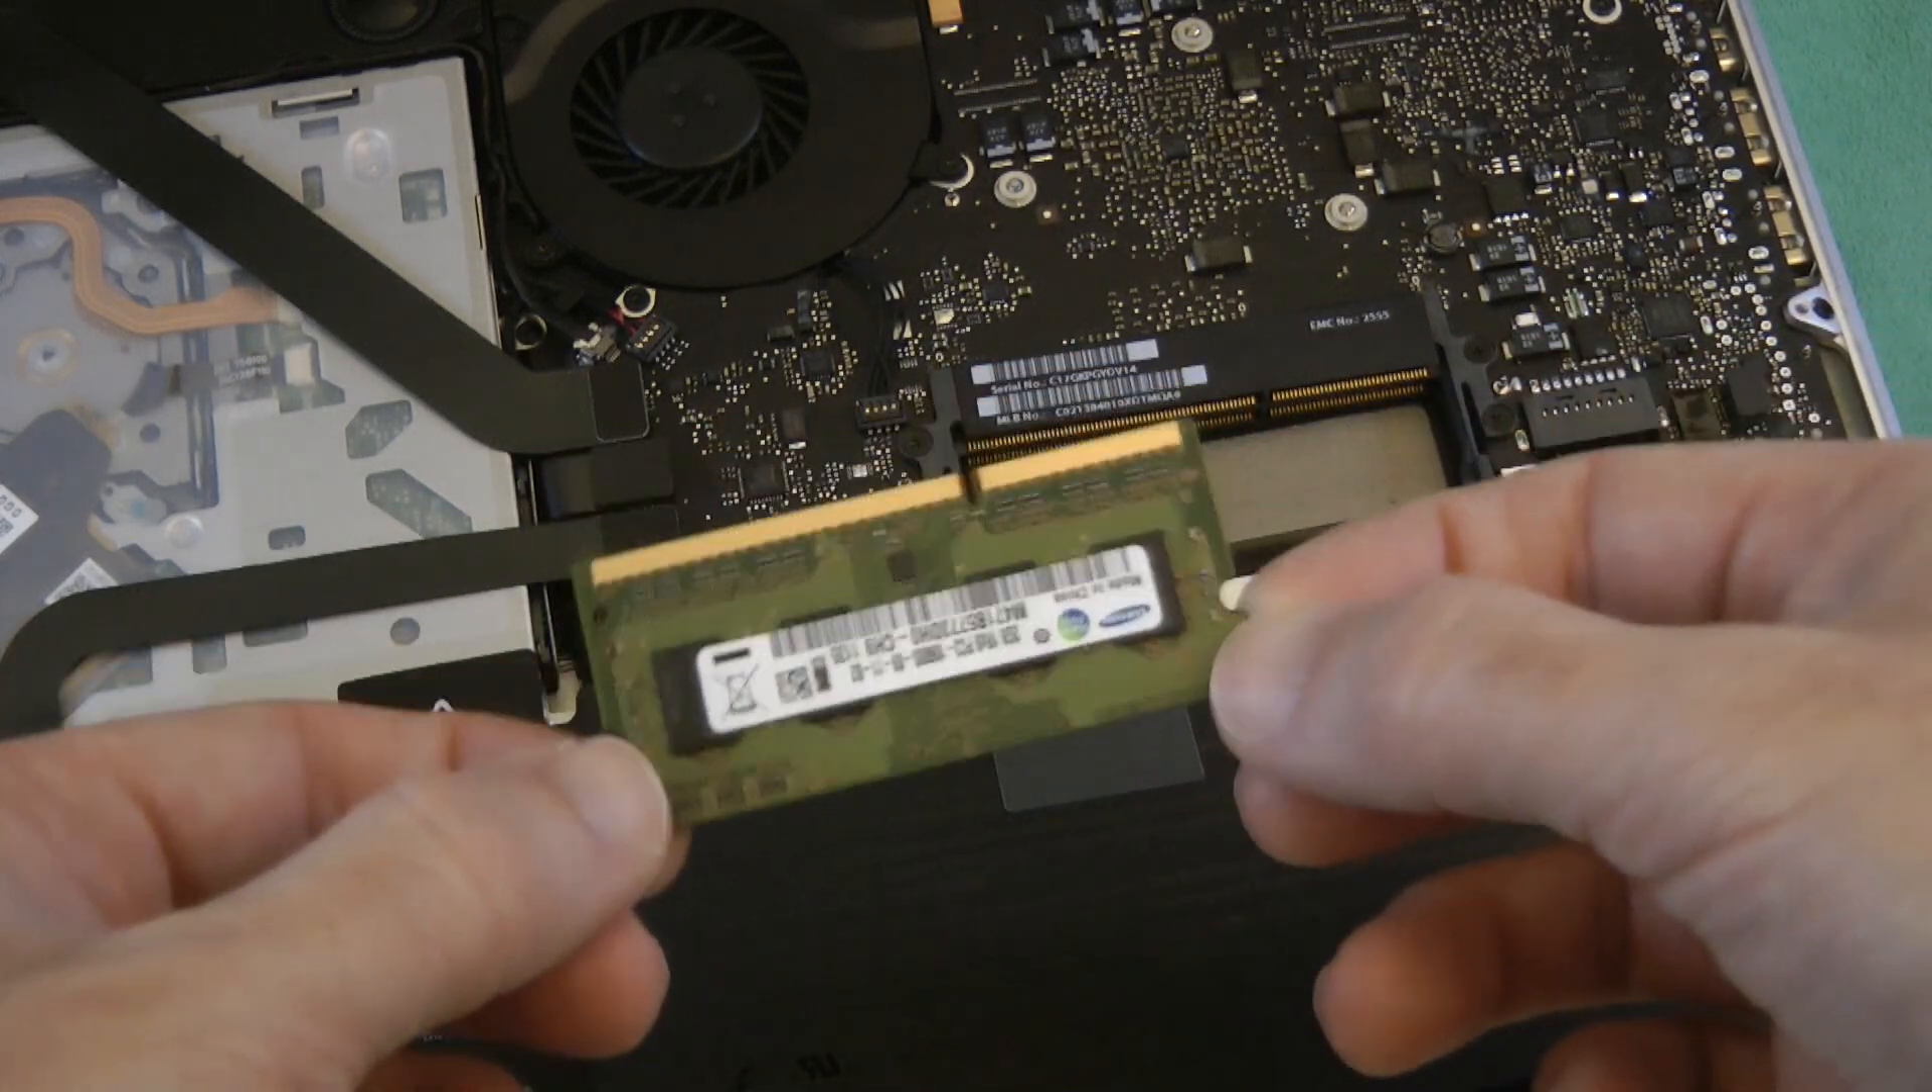So that's the old memory removed.